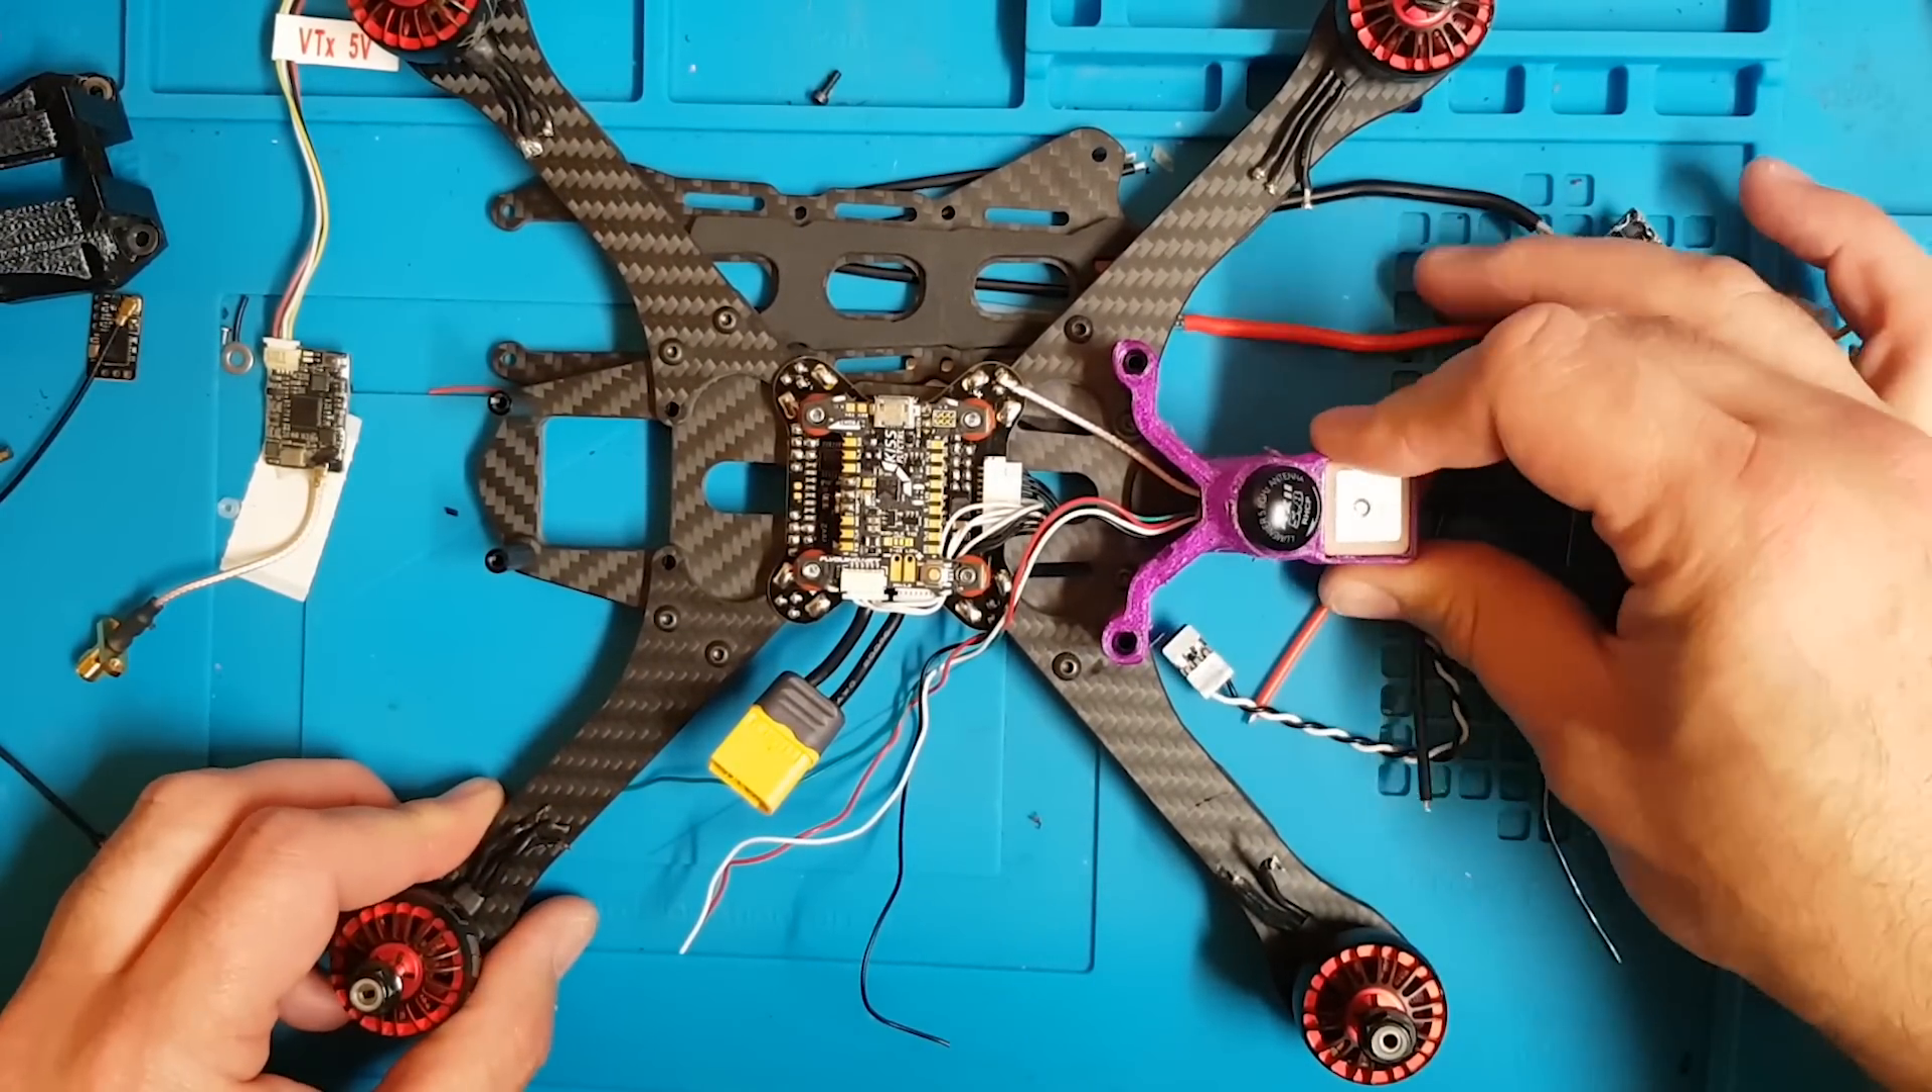All I've done at this stage is Stuck on this TPU bit at the back.